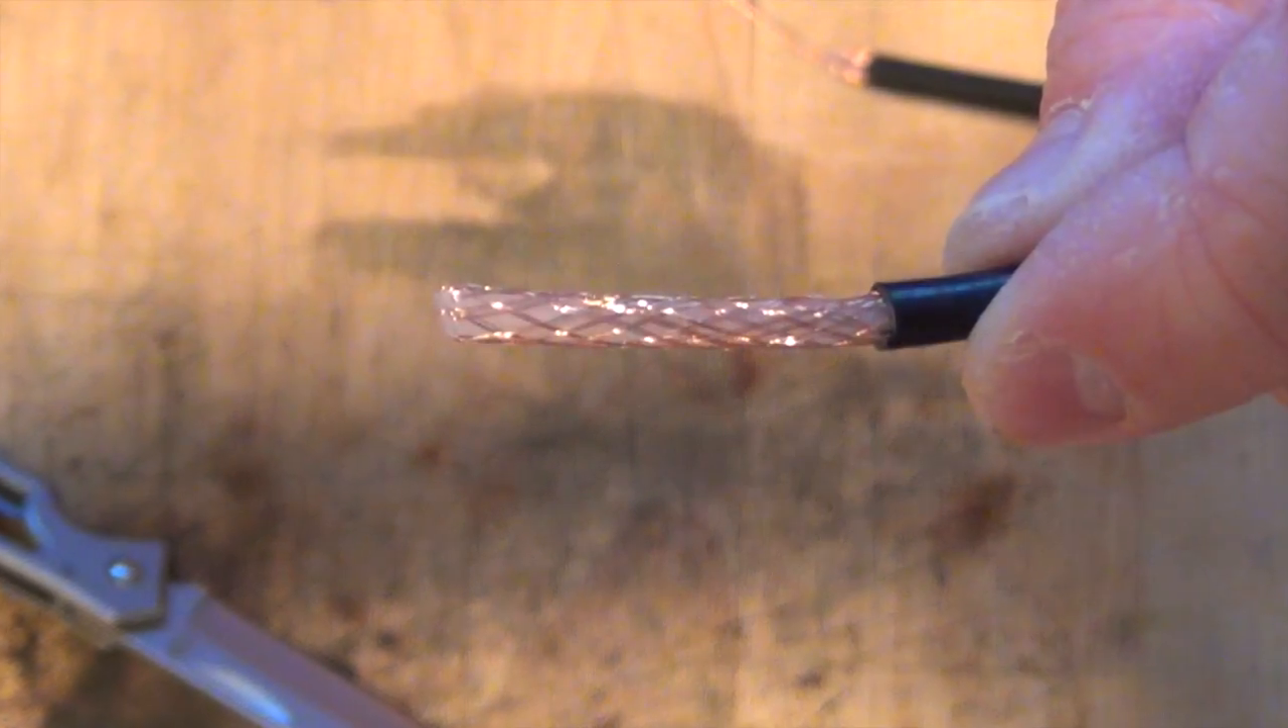And there we go, we've removed the outer protective cover to expose the braid.